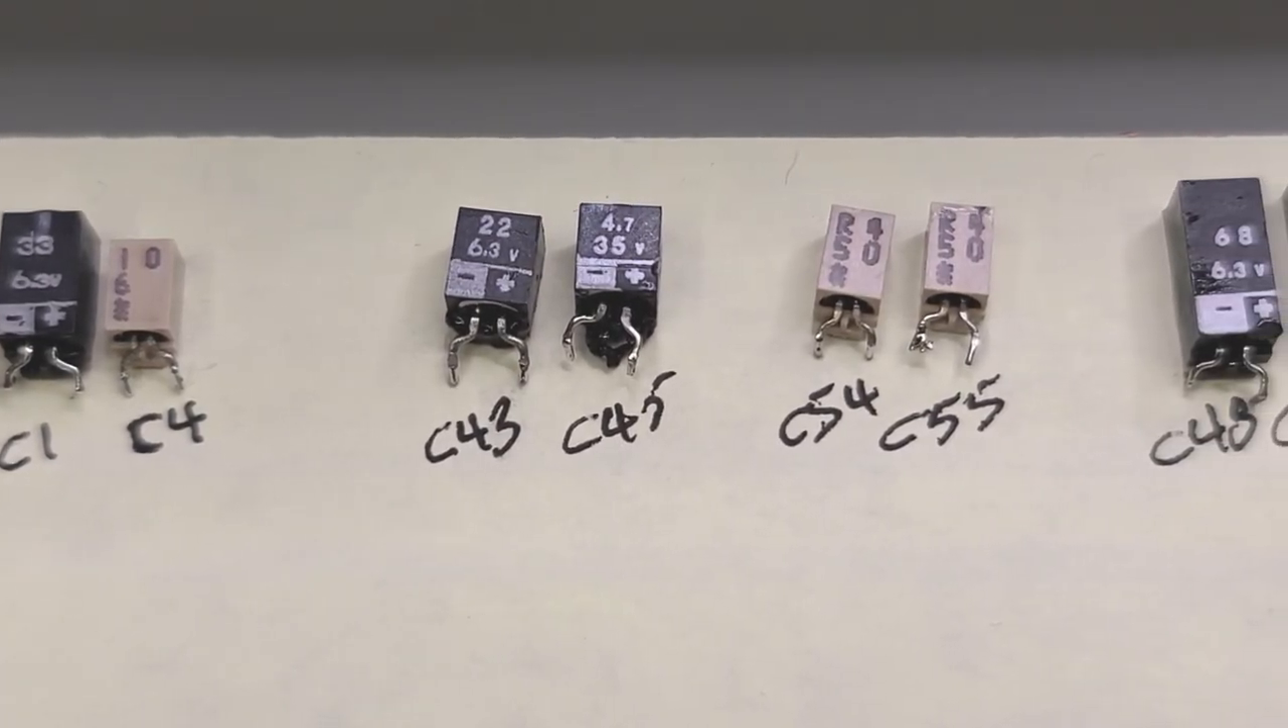Here I've laid out all the capacitors that I have removed.